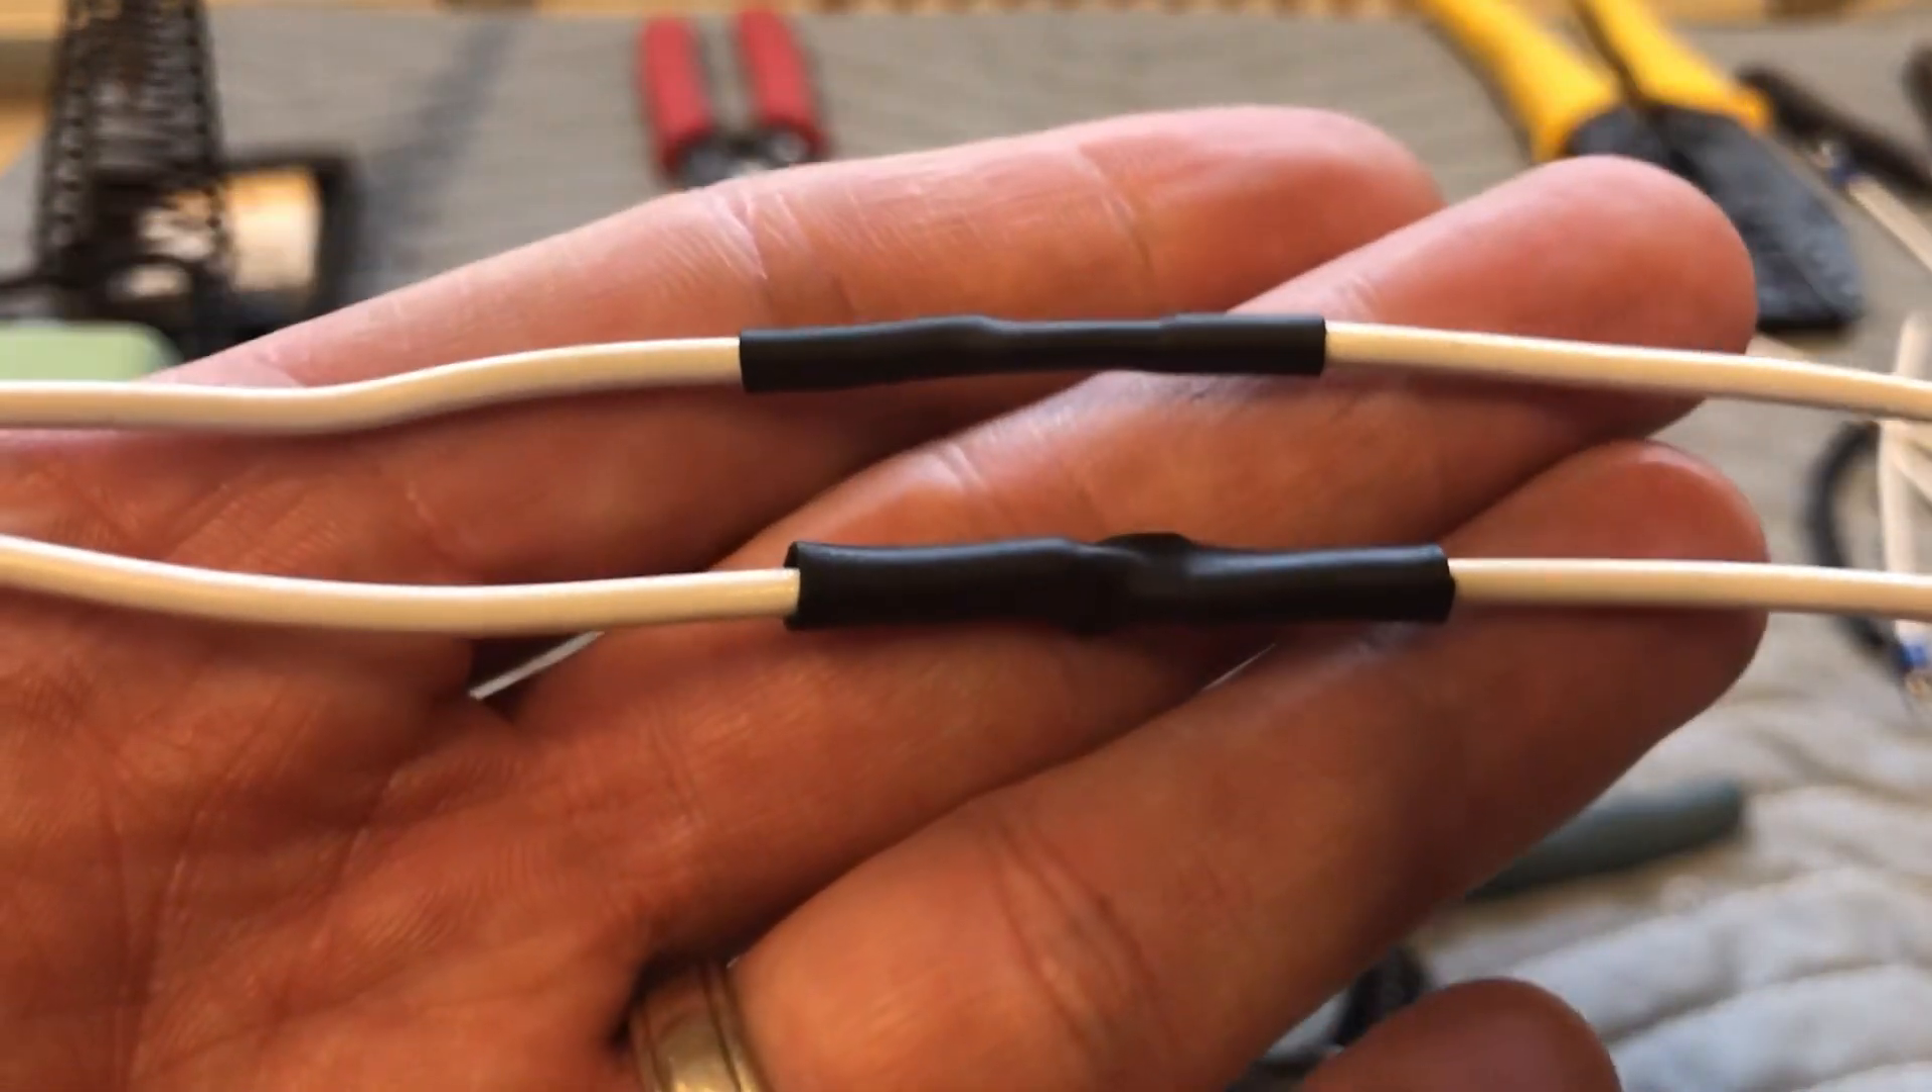There's the heat shrink over the two types of soldering ones that I've done.